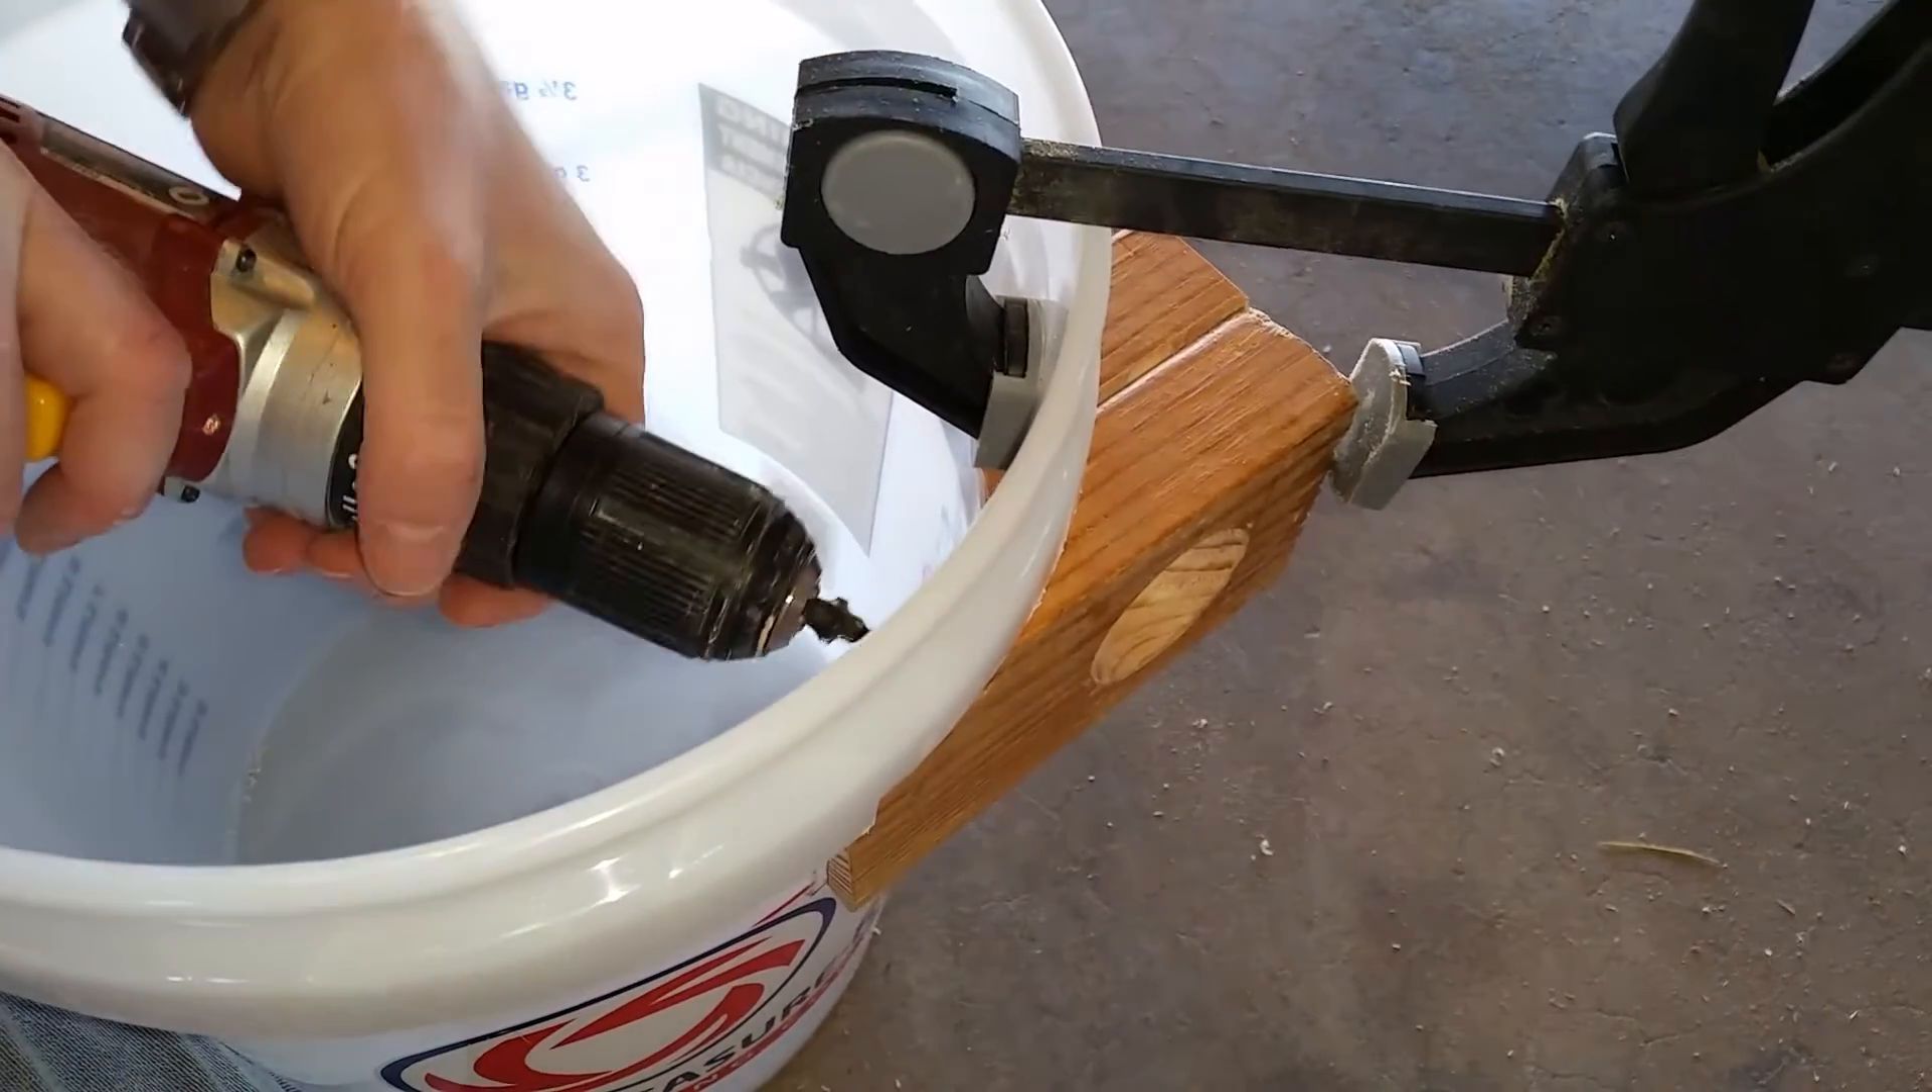I have my wood block clamped and in place to the bucket.